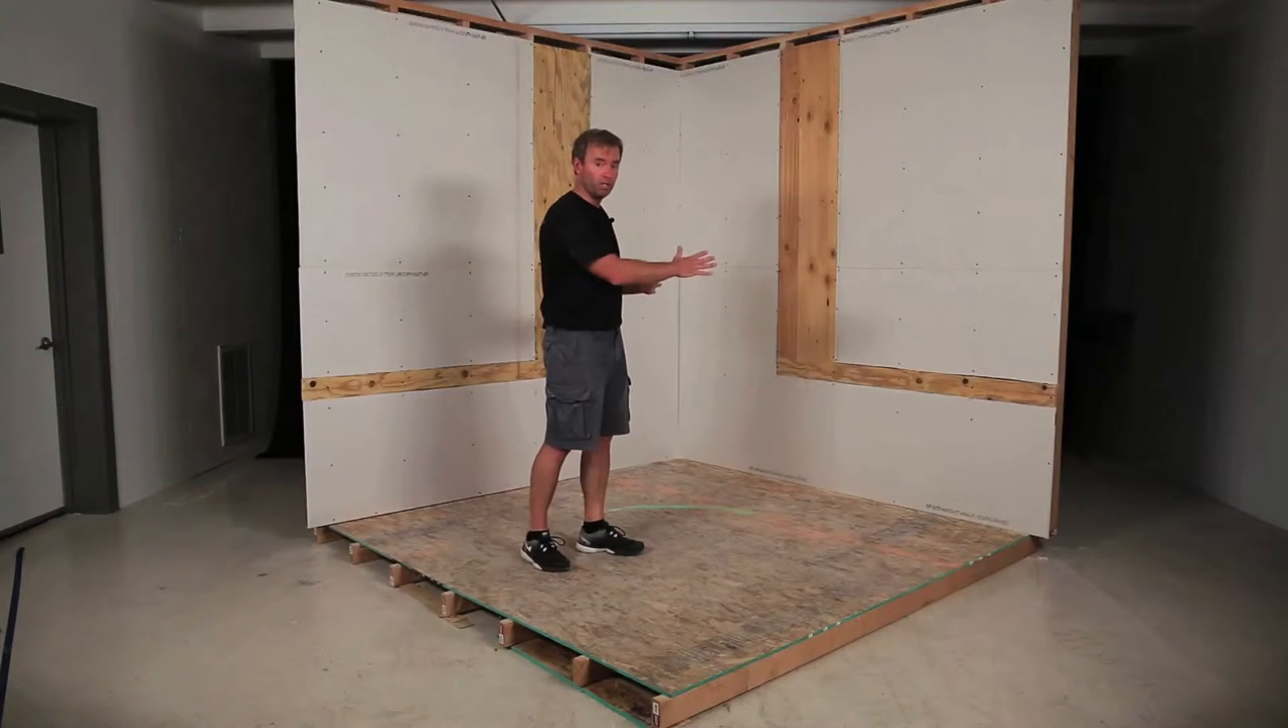We've already taken out the sheetrock and replaced it with half -inch plywood furring strips which is what the modules will be screwed screwed into.